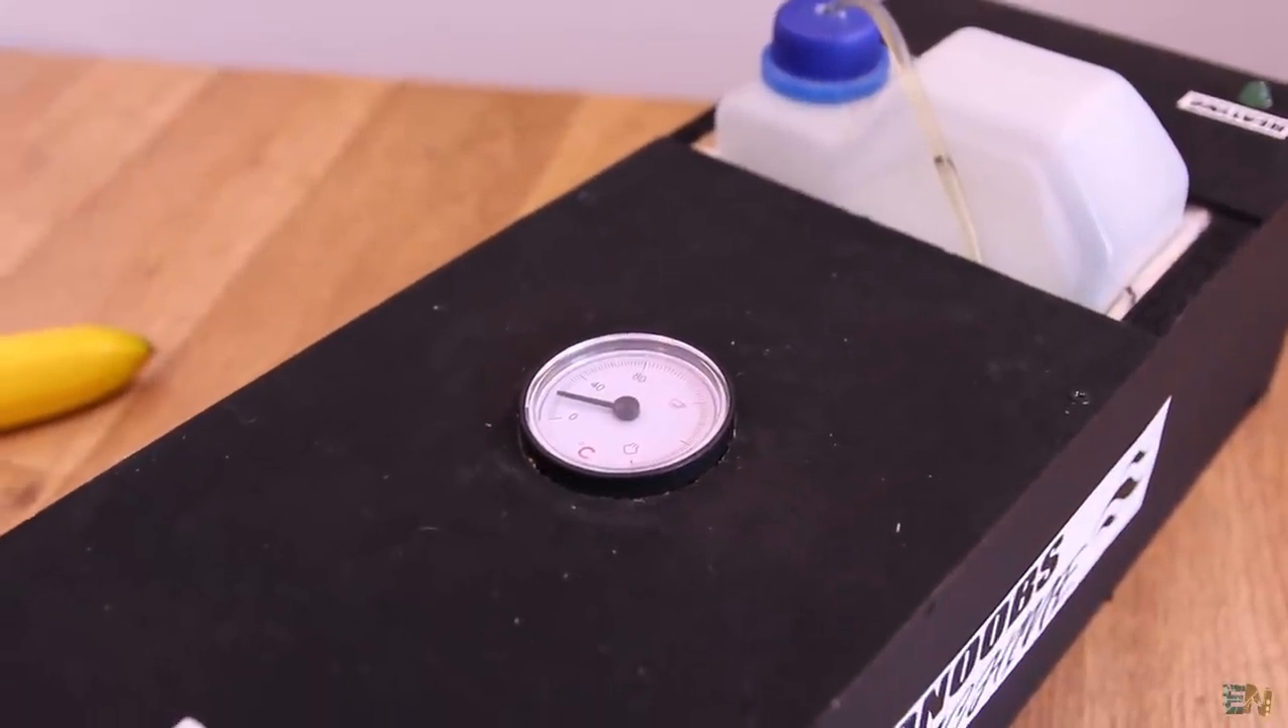And as you can see, I've placed the temperature gauge as well.